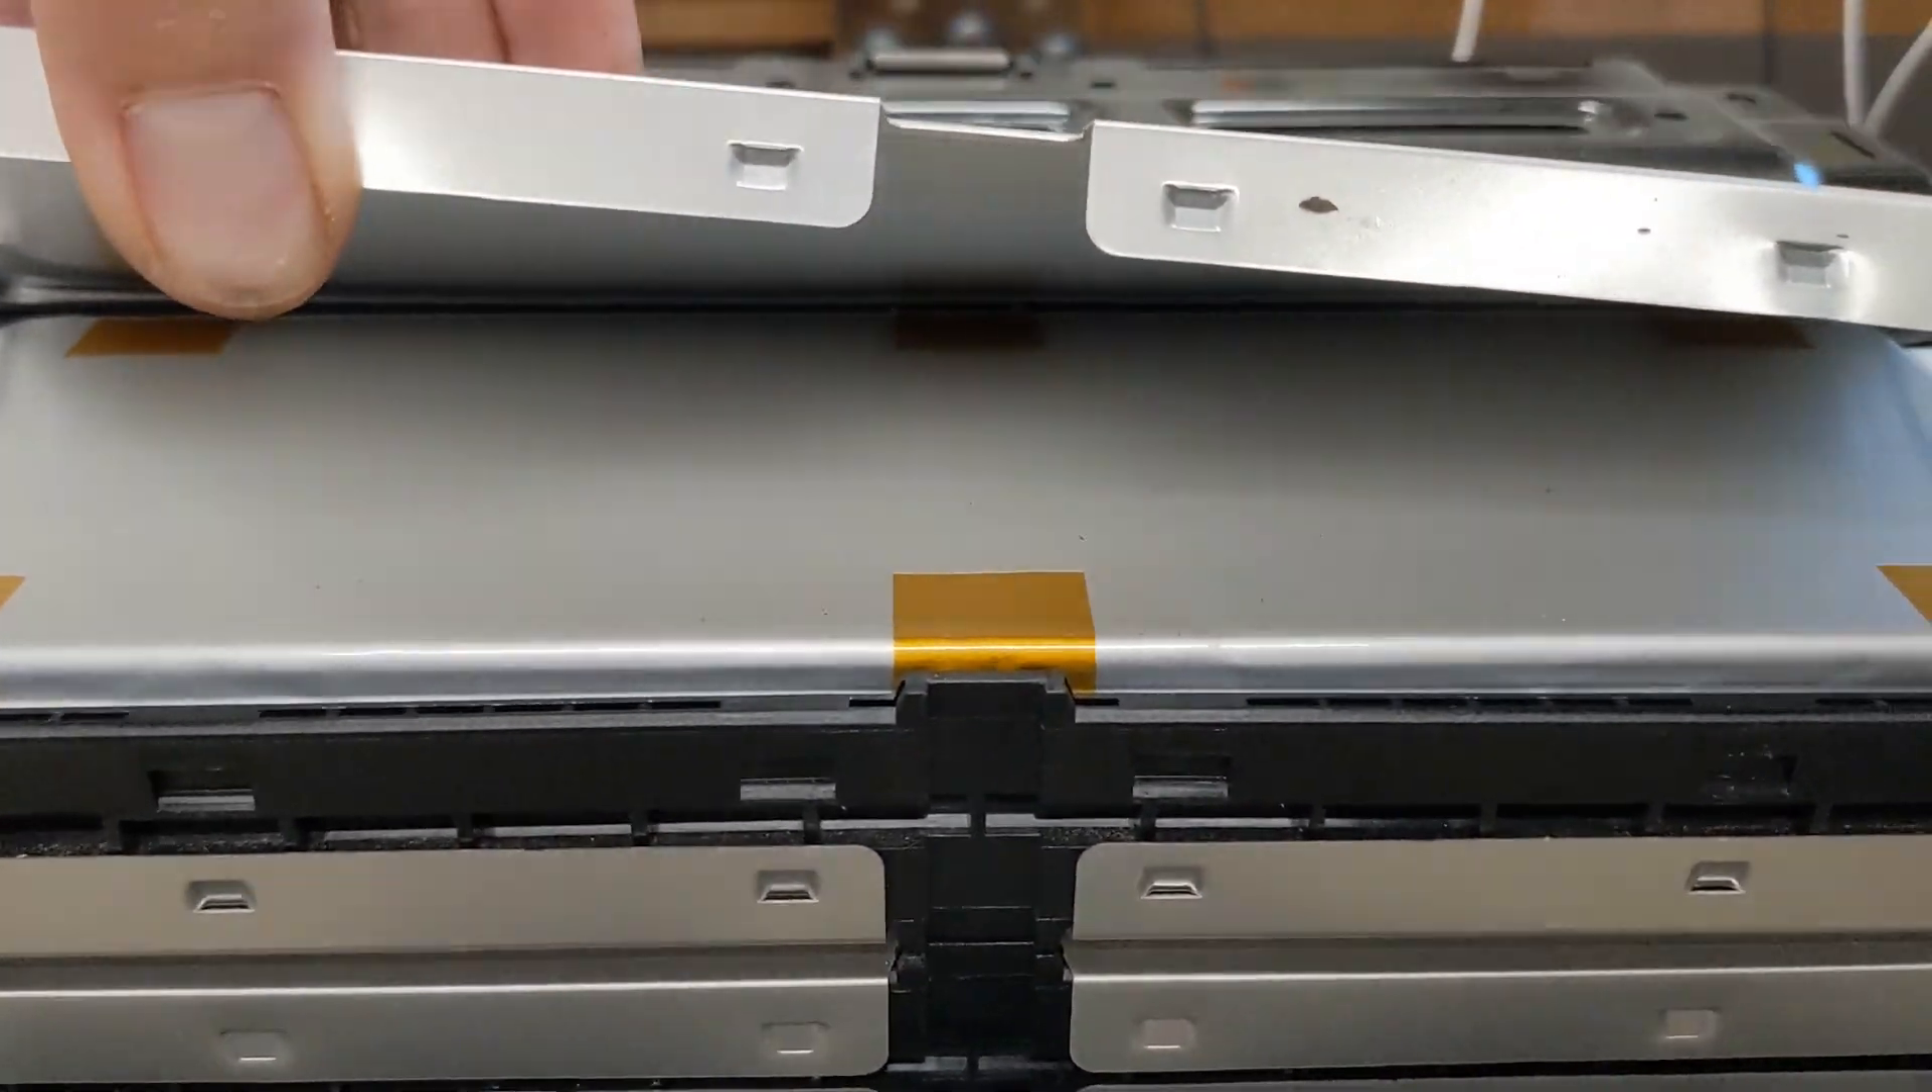Once you prized this metal plate off you can see the cell underneath, and unfortunately it doesn't have any writing on it.